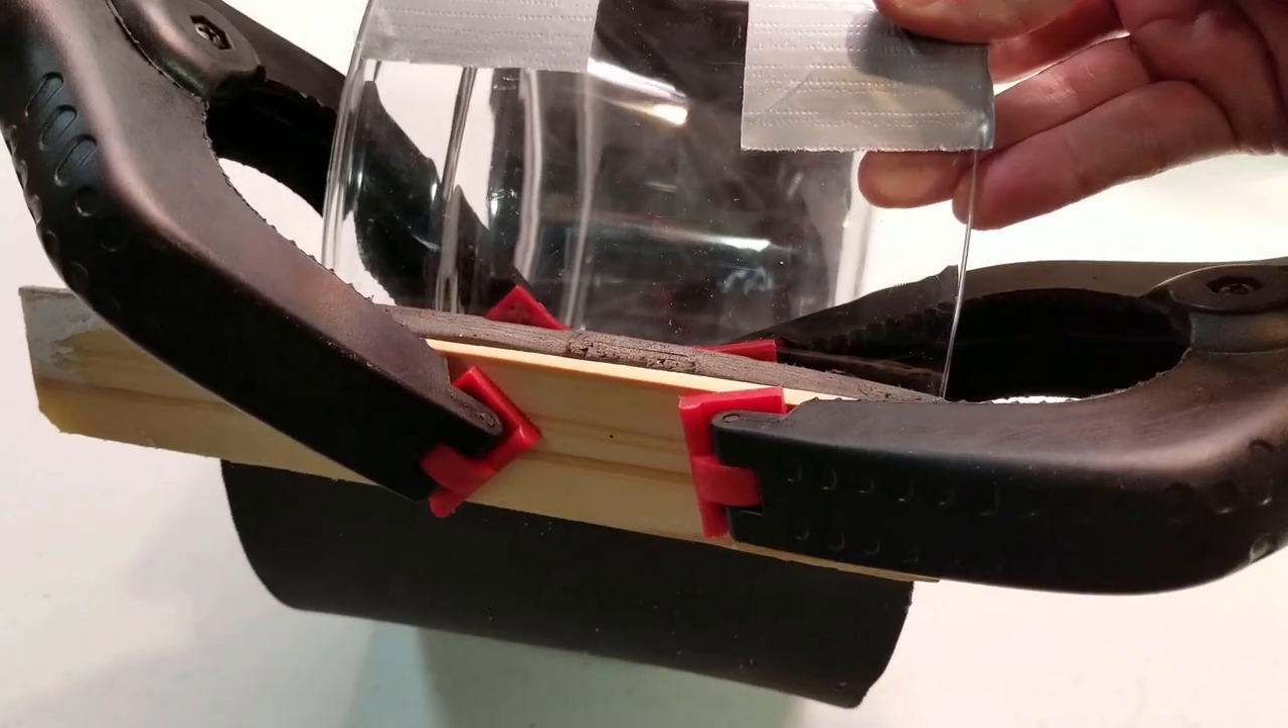I've just got some clamps on here now and a piece of wood to make sure there's no bad dents in it from the clamp pressure.